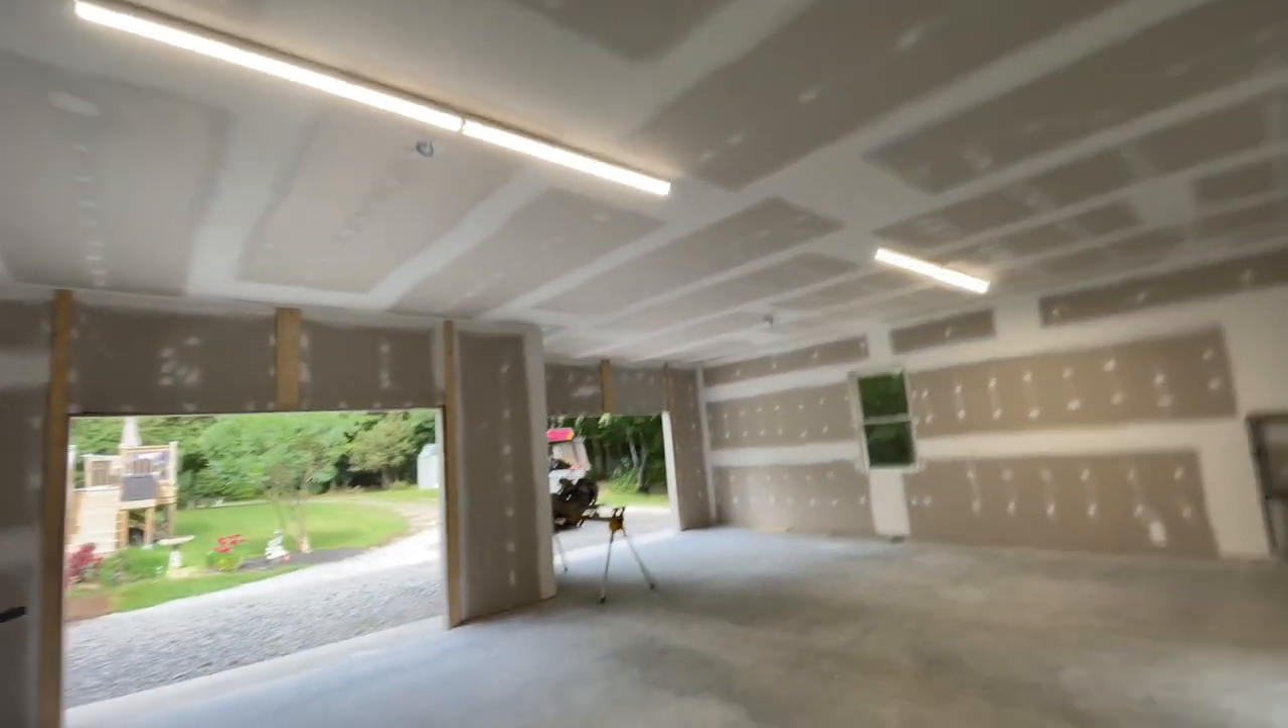The big 8-foot LED lights are up.